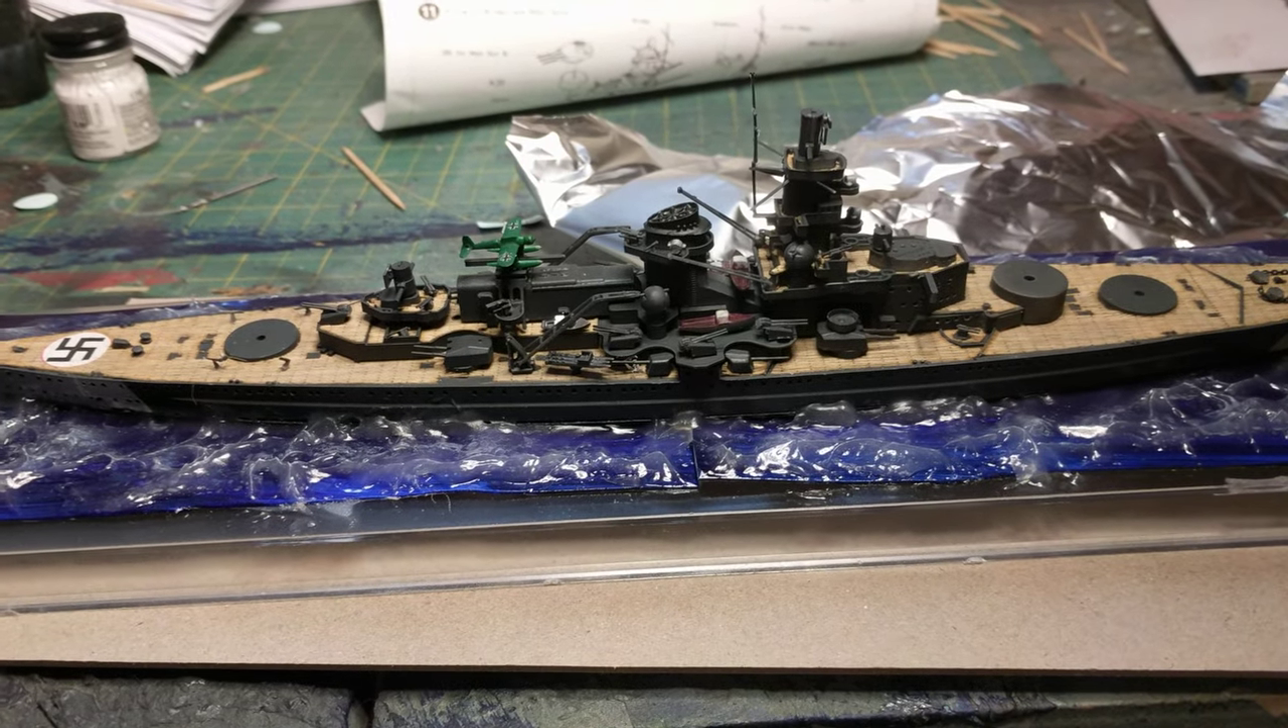Haven't done any of the super detailing yet. Don't have the main turrets in.